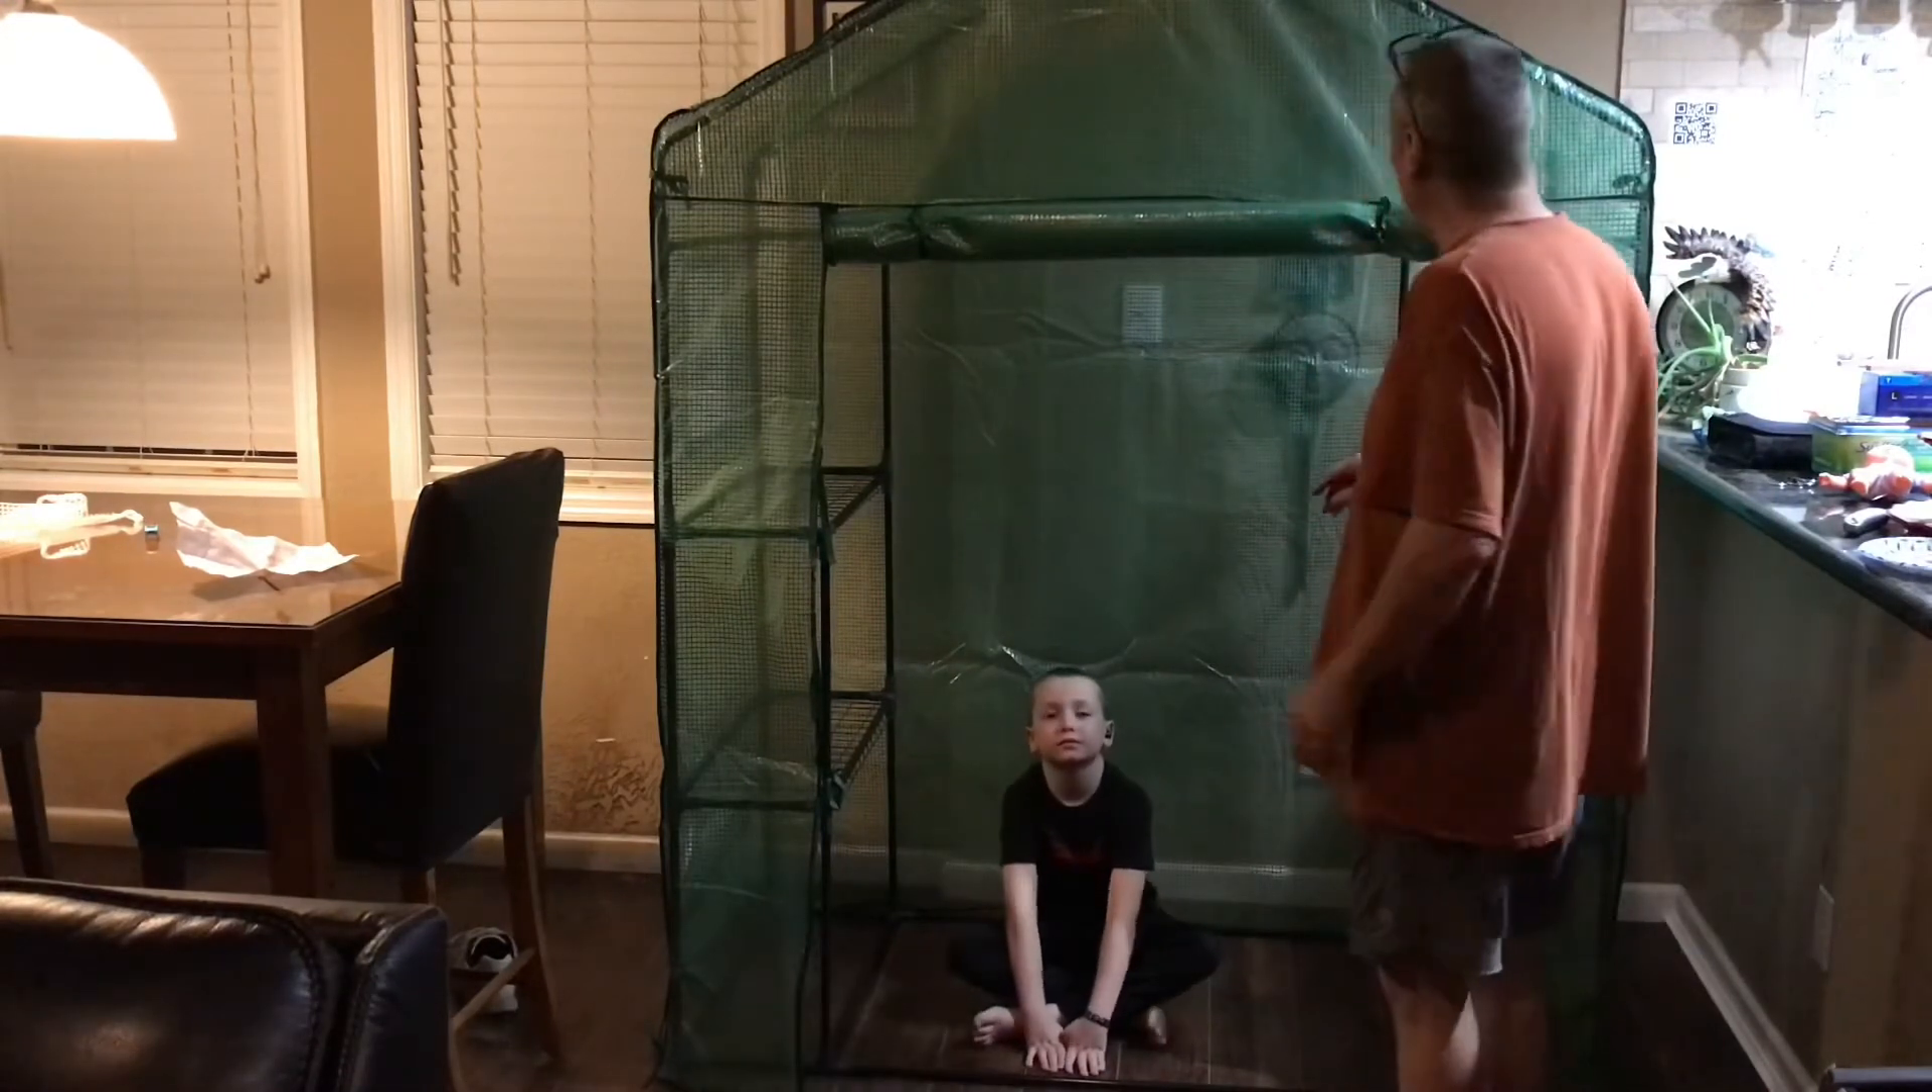And we've got the cover on the greenhouse. We have the shelves inside.